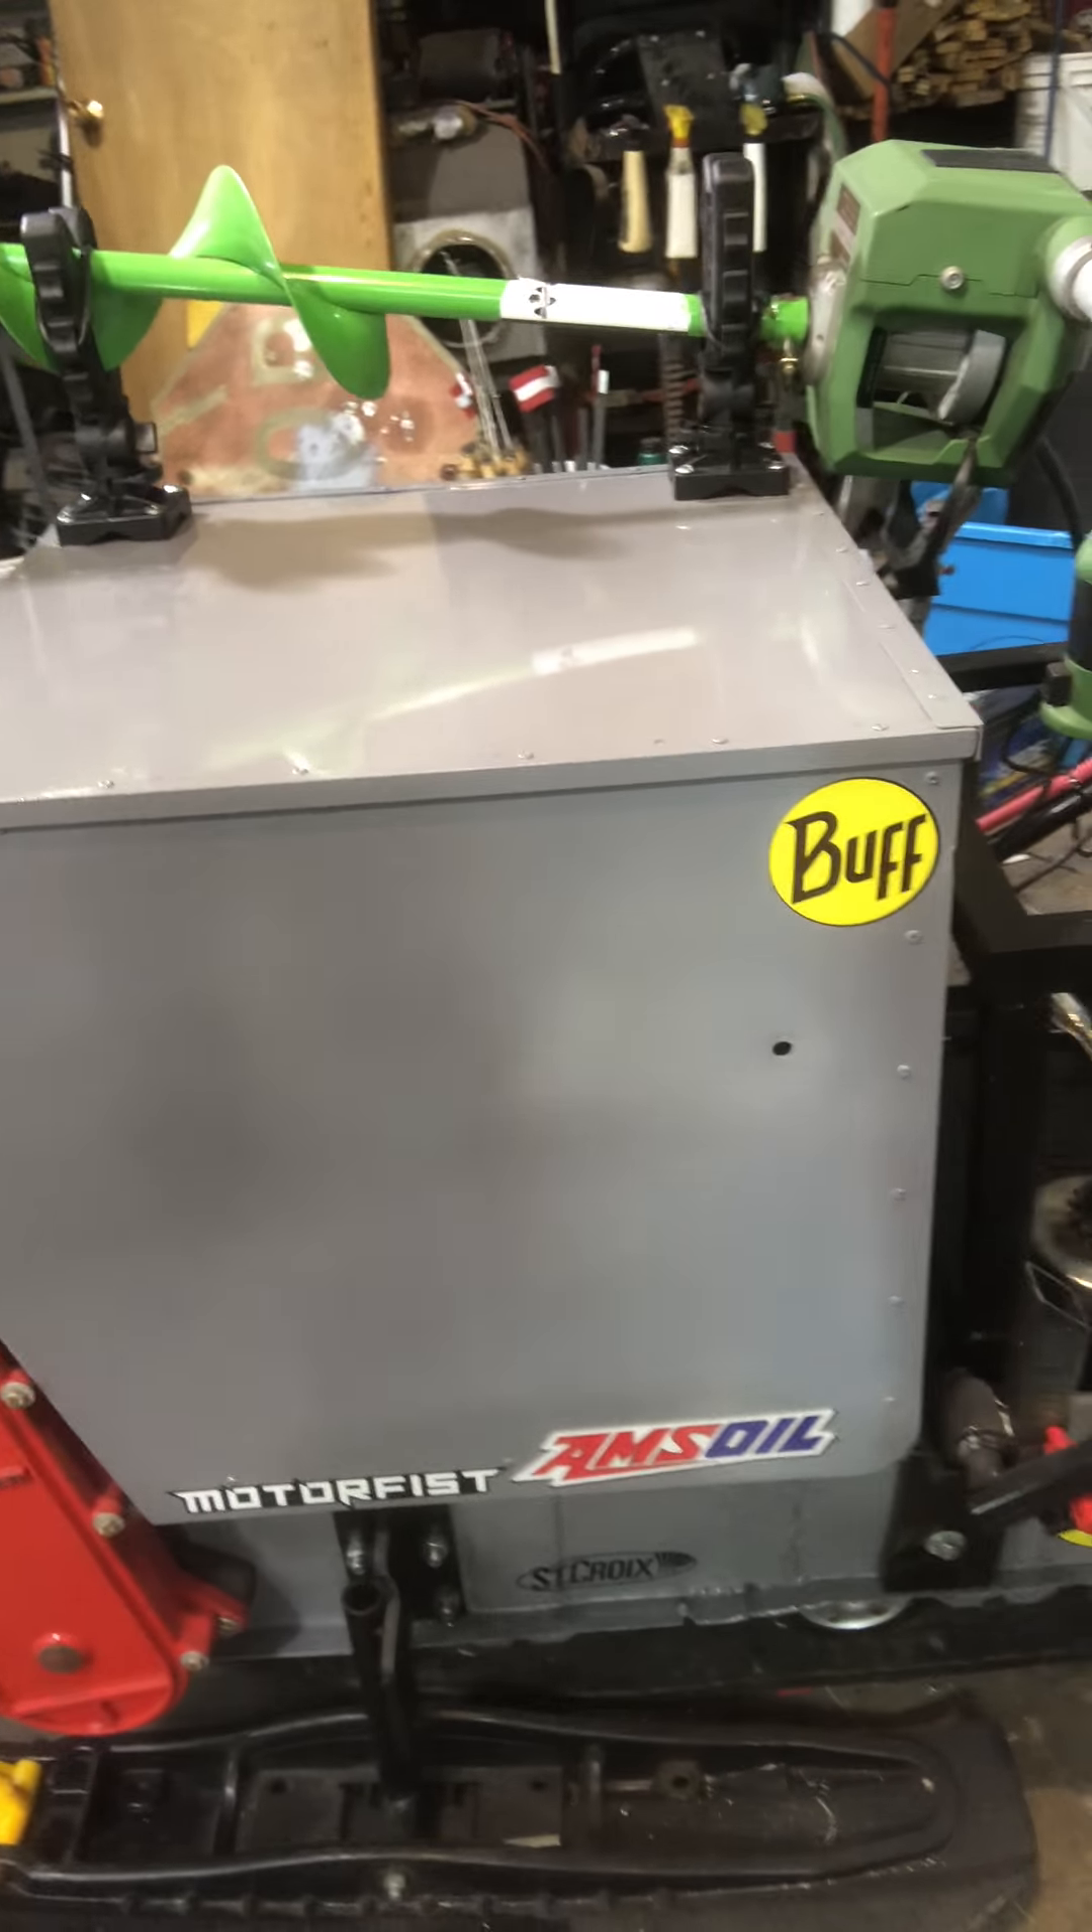So here's the hood got some of the decals on I'm still waiting for the big wolf's head for the side snarling wolf.